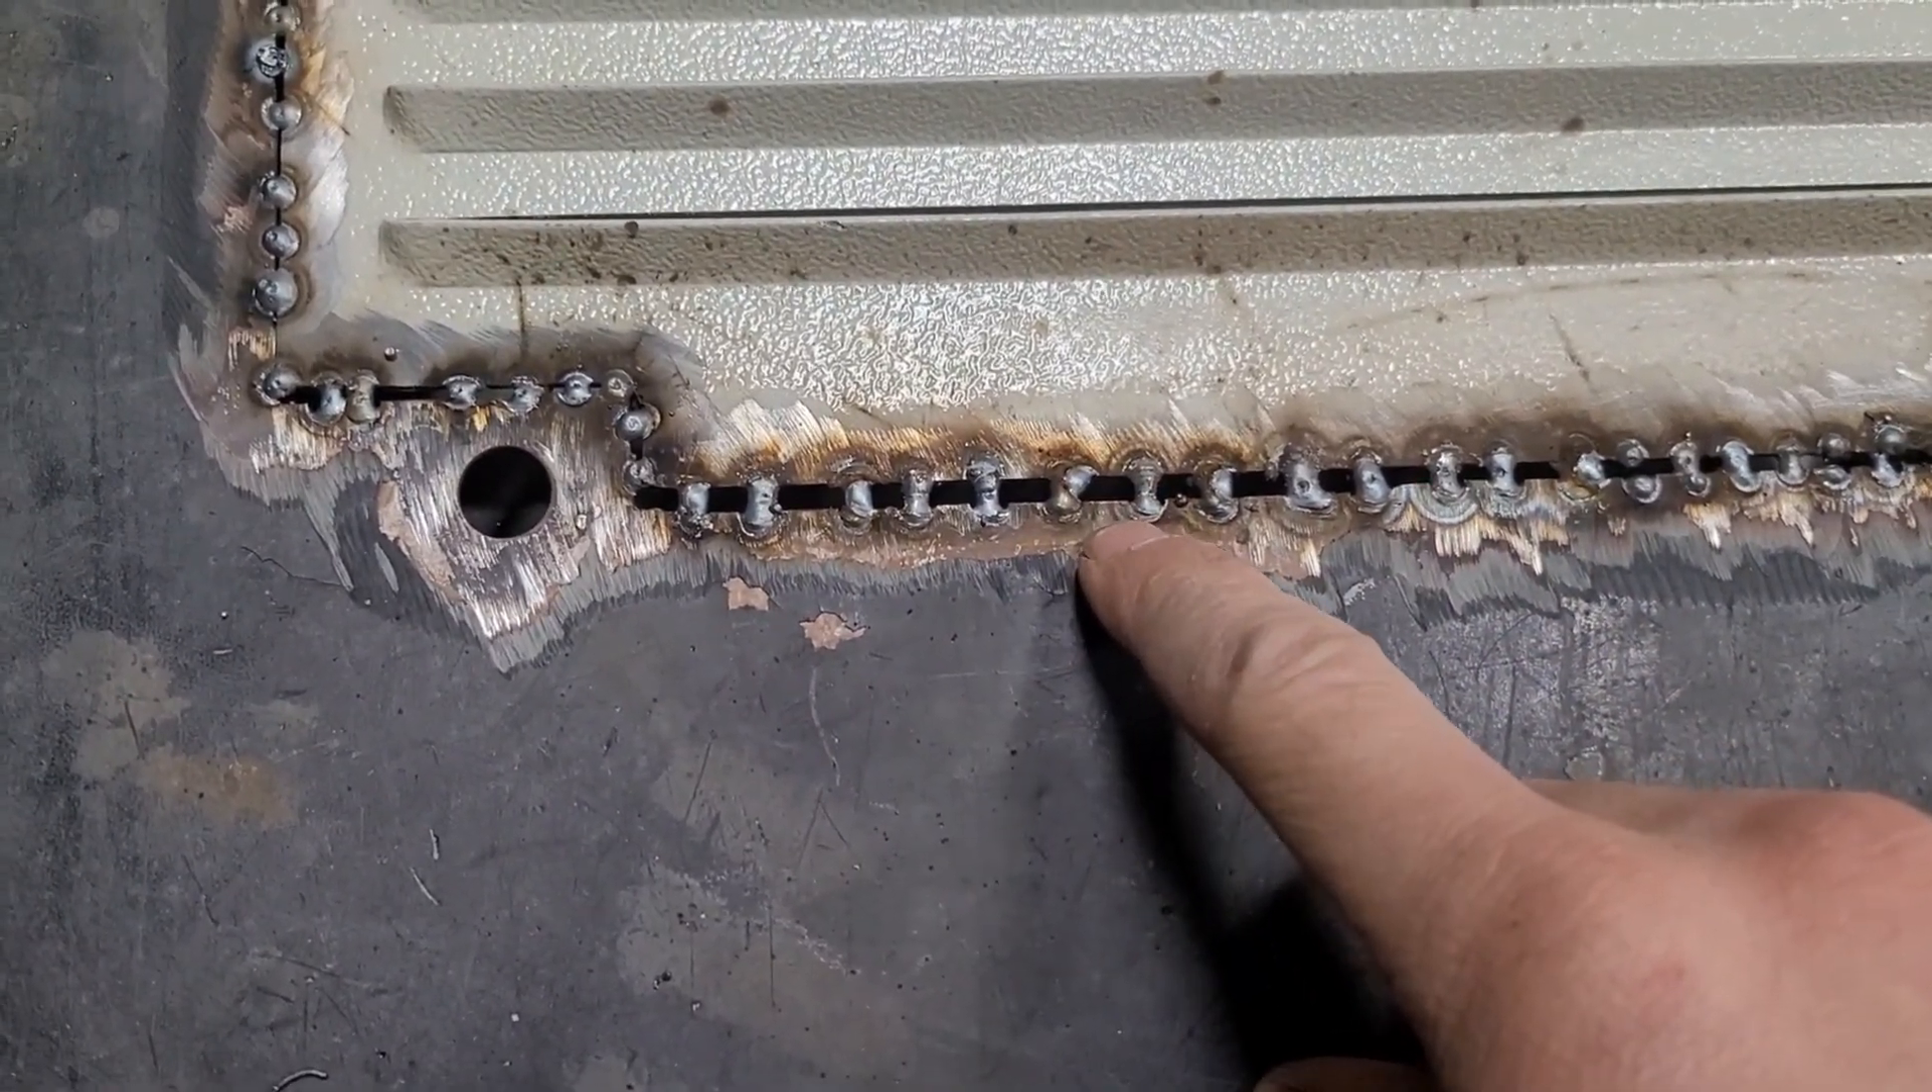This is a pretty large gap for such thin metal.